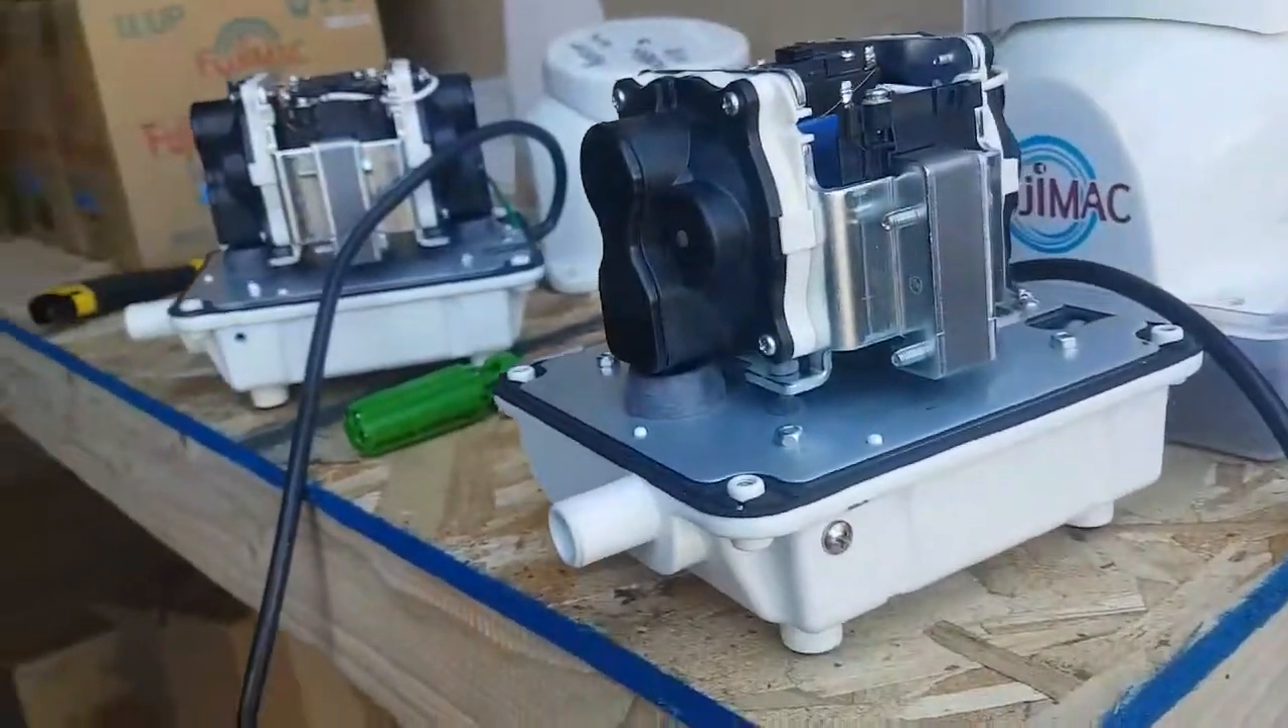So I've taken the housing off and it all looks good.